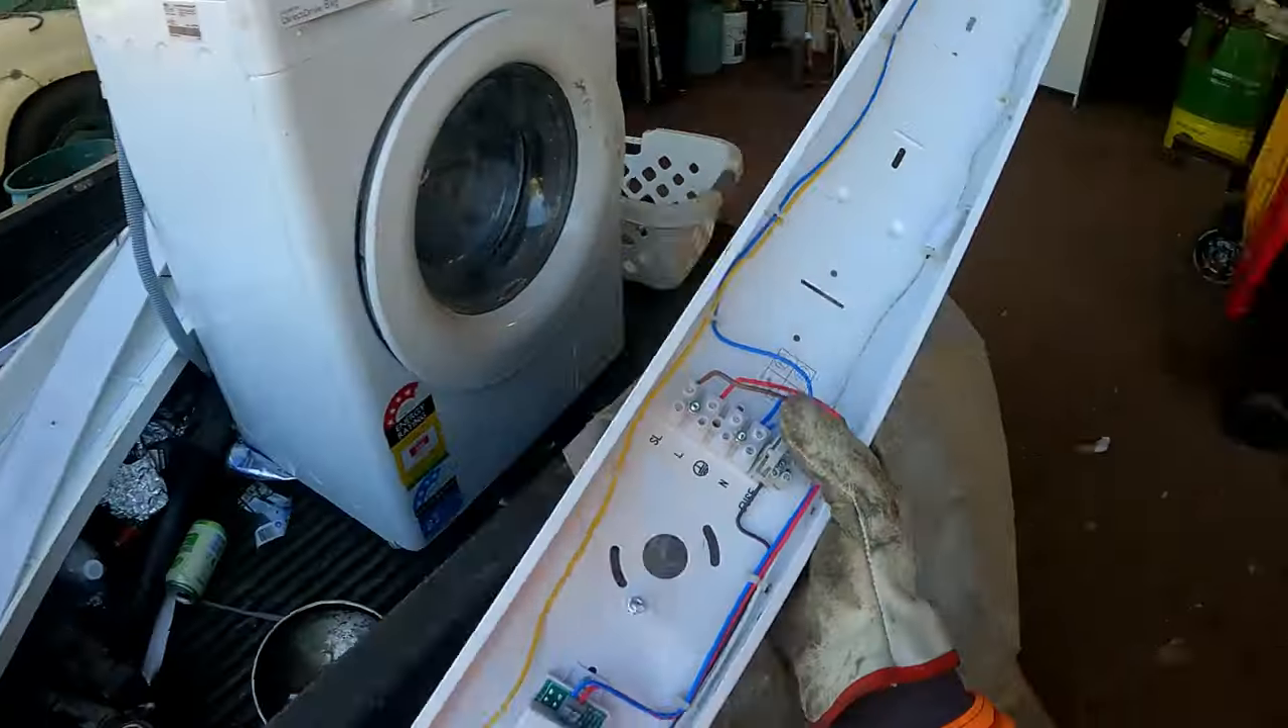Right now the light's got to be processed it's got to have all the wire taken off.